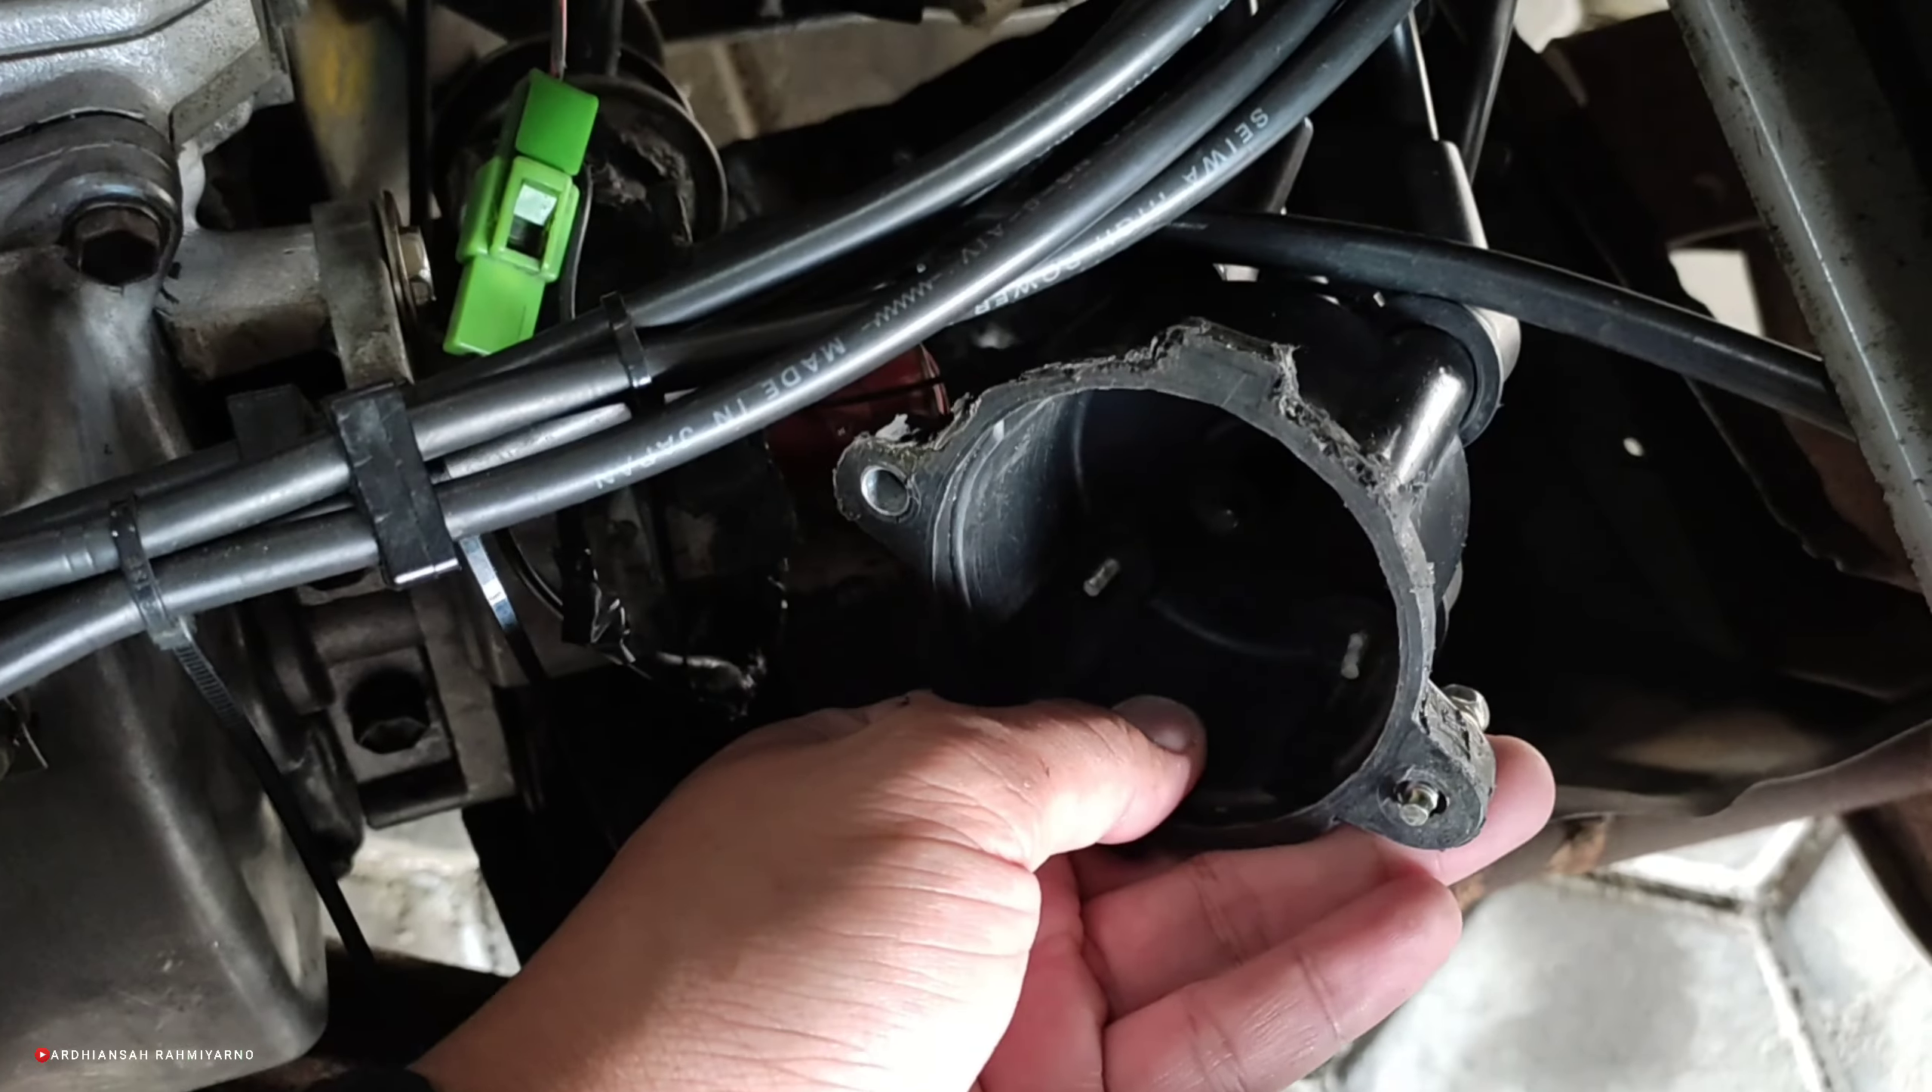Nah ini sudah terlepas tutupnya nih tutup gelco sudah terlepas.